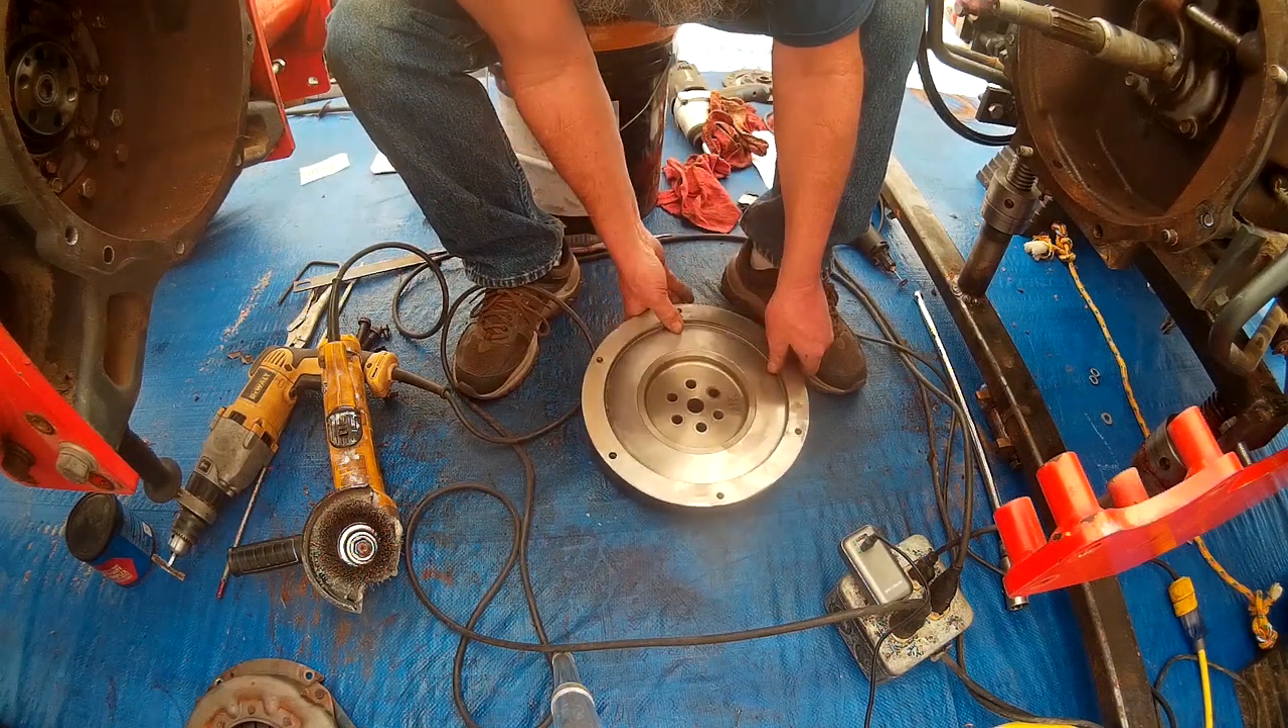All right, so we got the flywheel off, all cleaned up, and she's looking good.